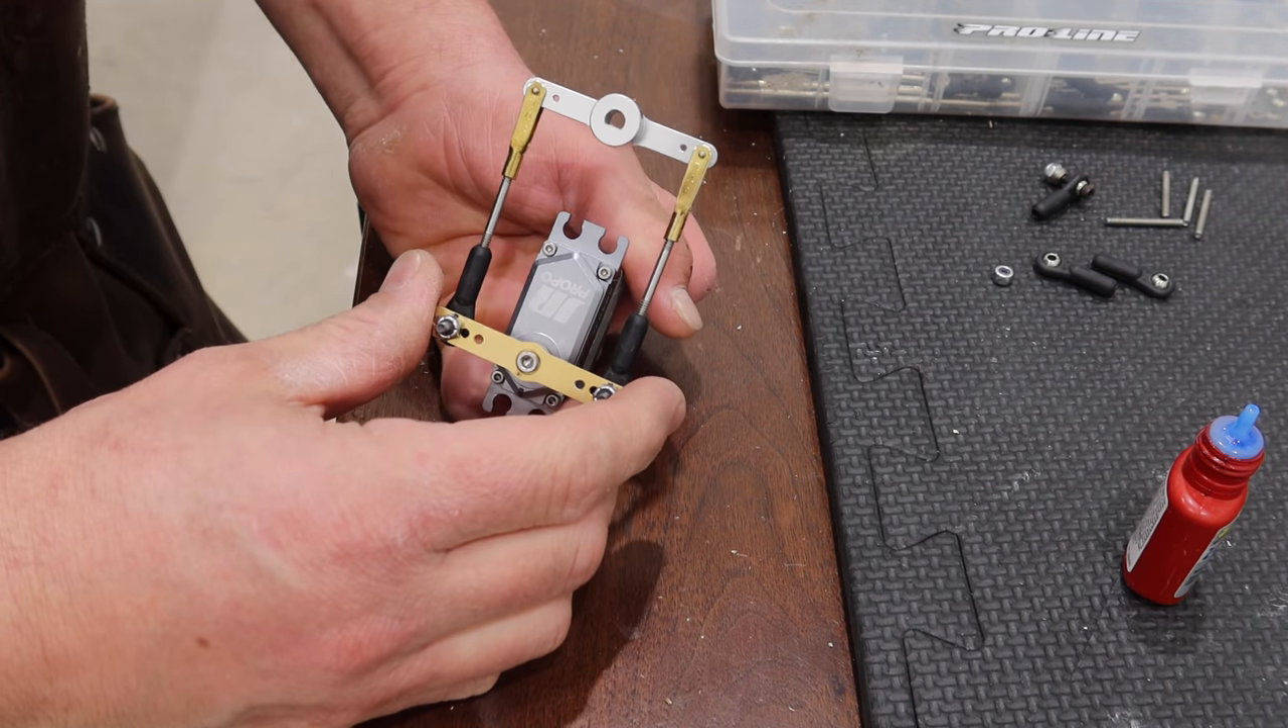All right guys so we have finalized the setup of the linkages so that's what it looks like there.